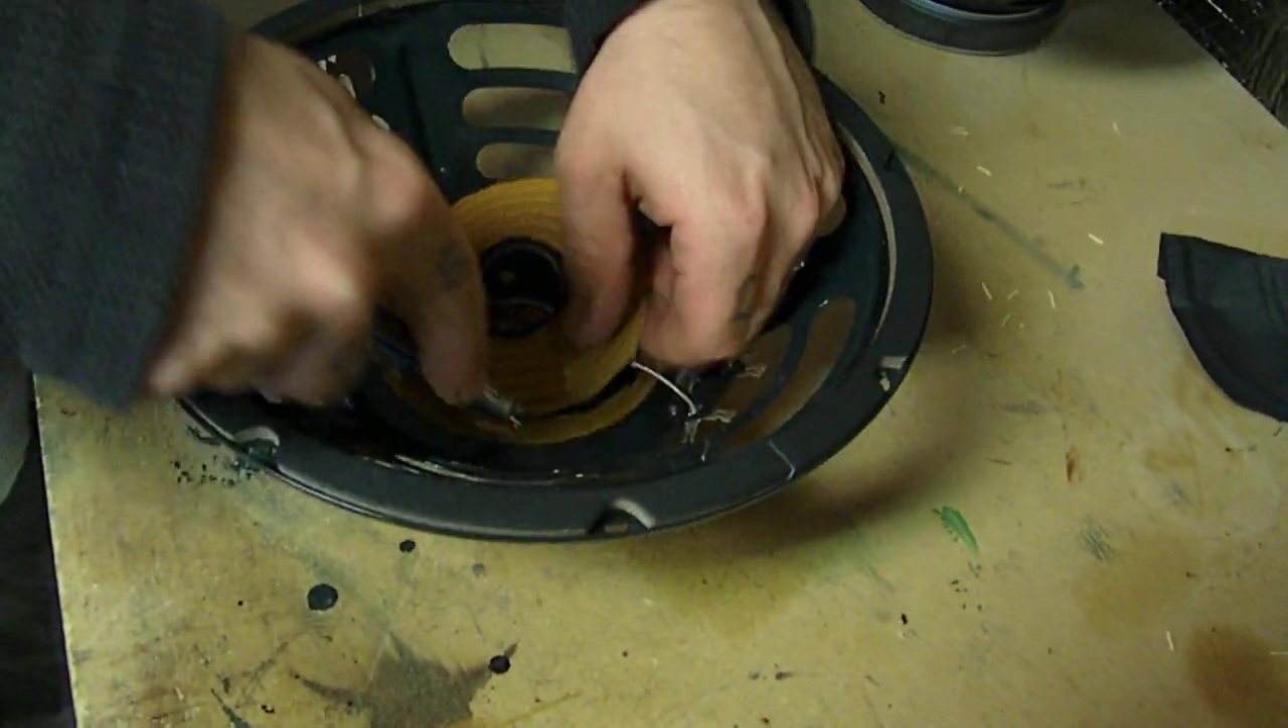Now we got the cone out of the way, get the rest of the spider out of the way.